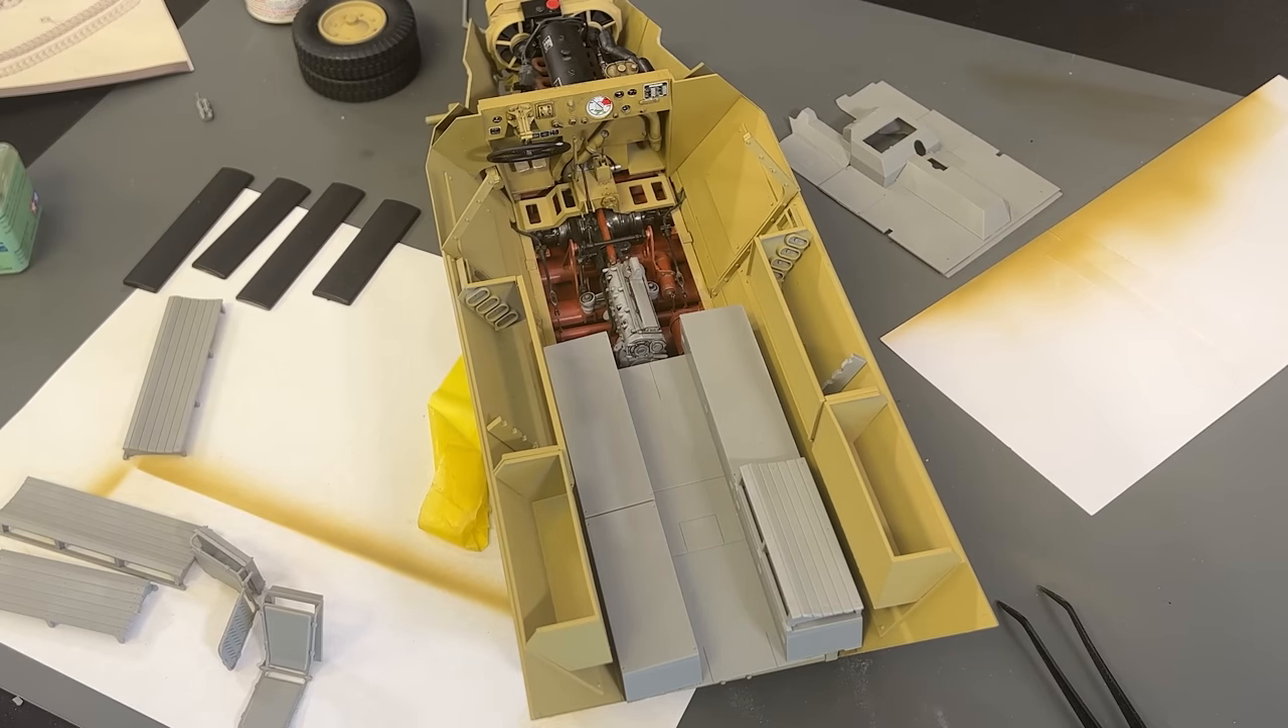I did create all of the wooden benches here, too, that I am not going to attach right now because I want to paint those separately.